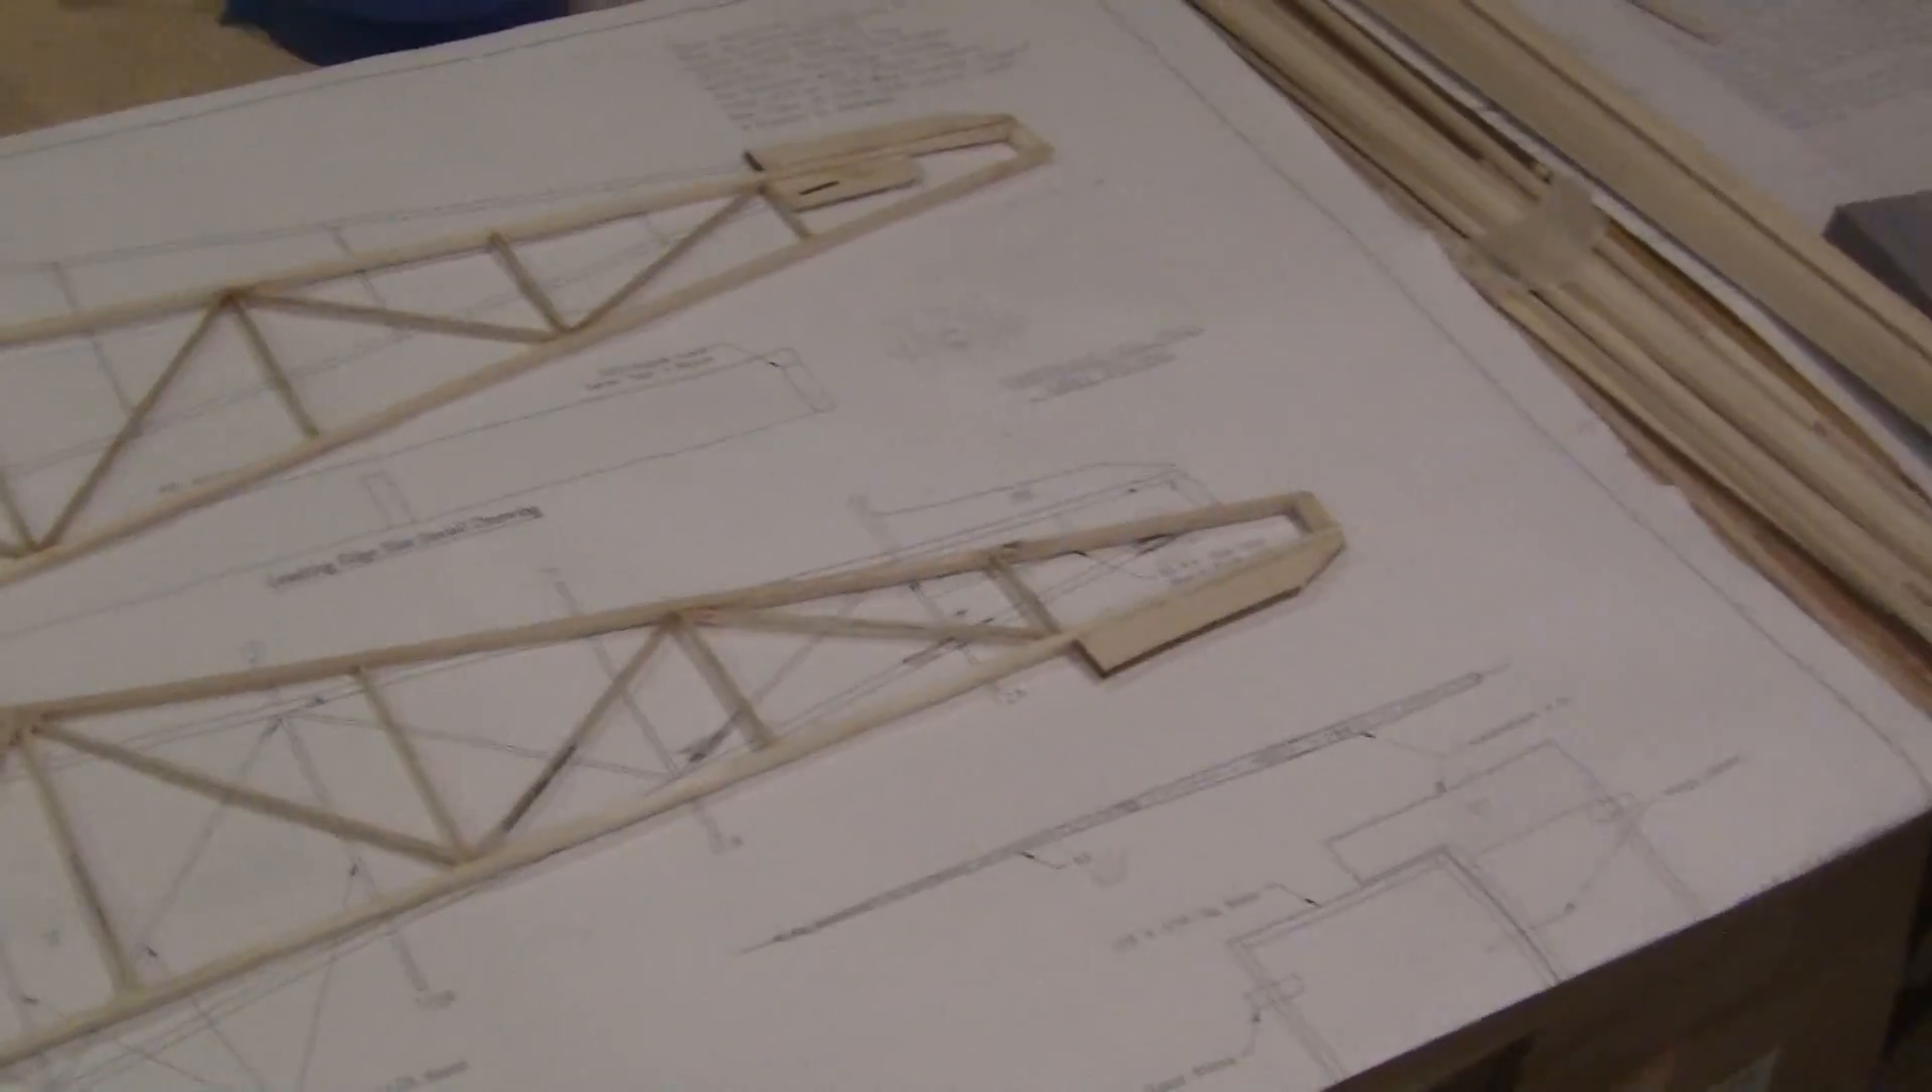So I got both stick frame fuselage sides completed.